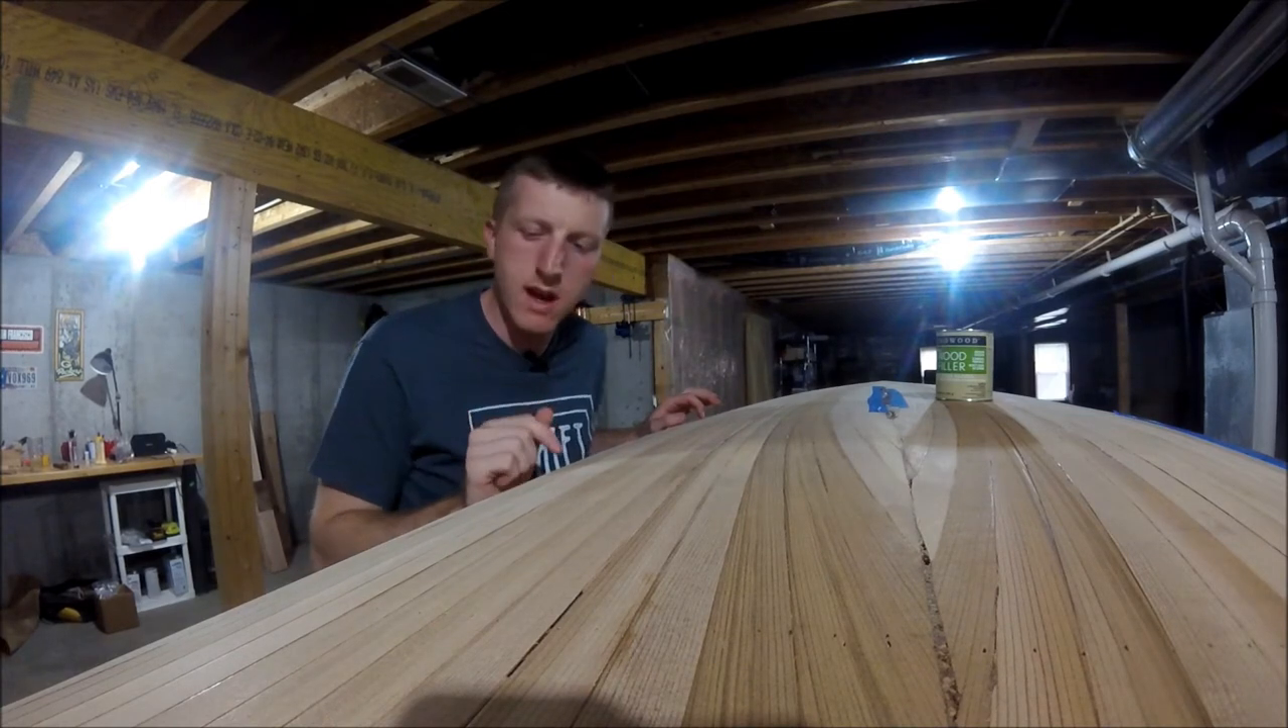Moving forward, I've got some of these big gaps and some small gaps.